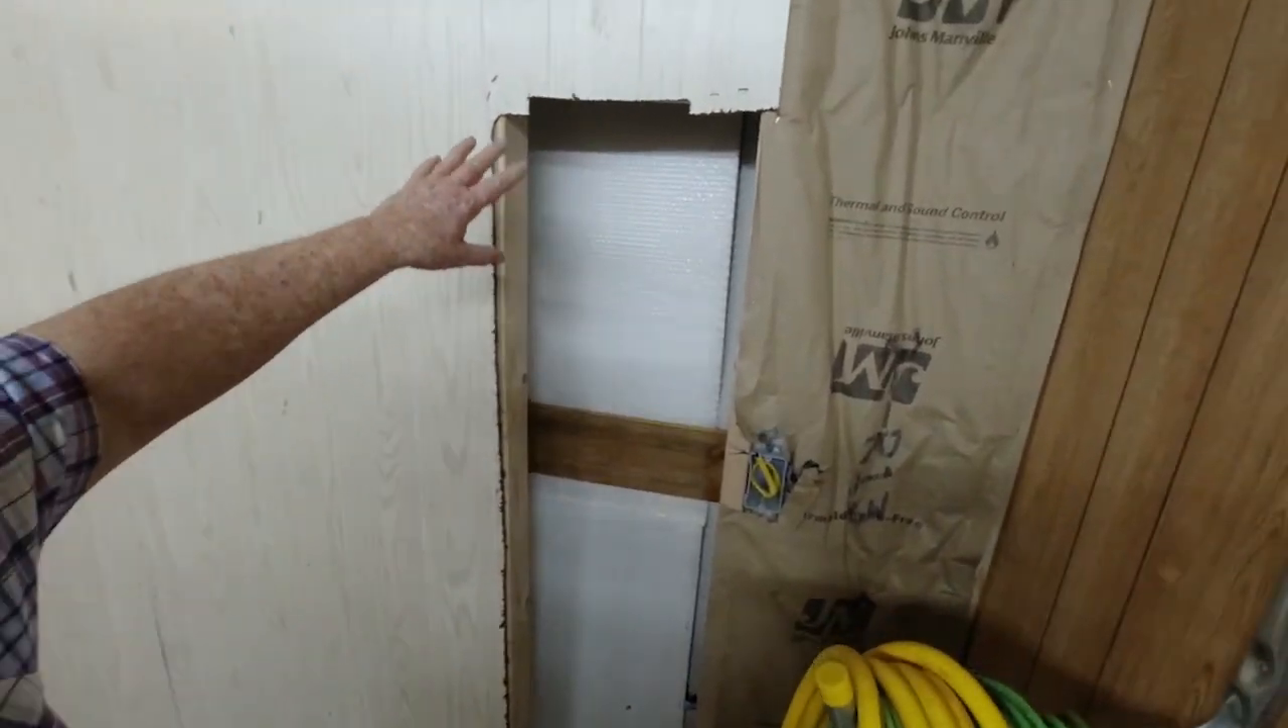So as you can see this wall got some of the paneling up. This is still cut out here.